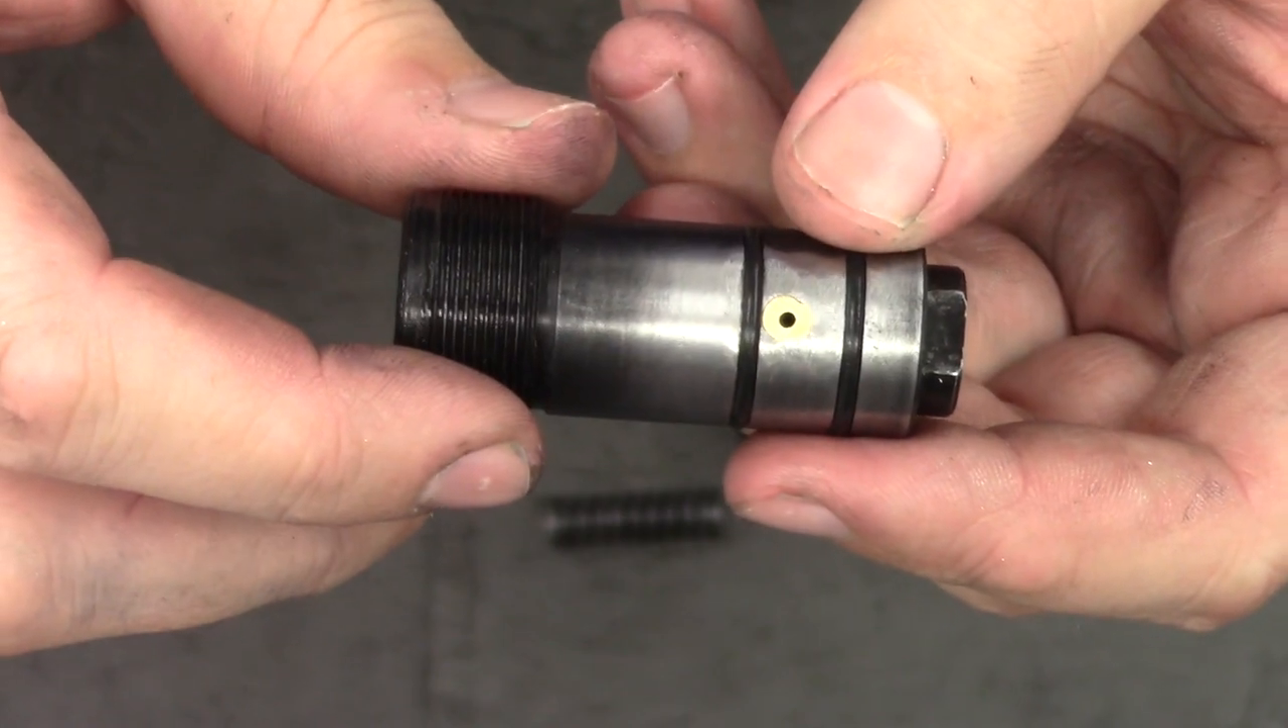So a brass restrictor has been banged into the transfer port.